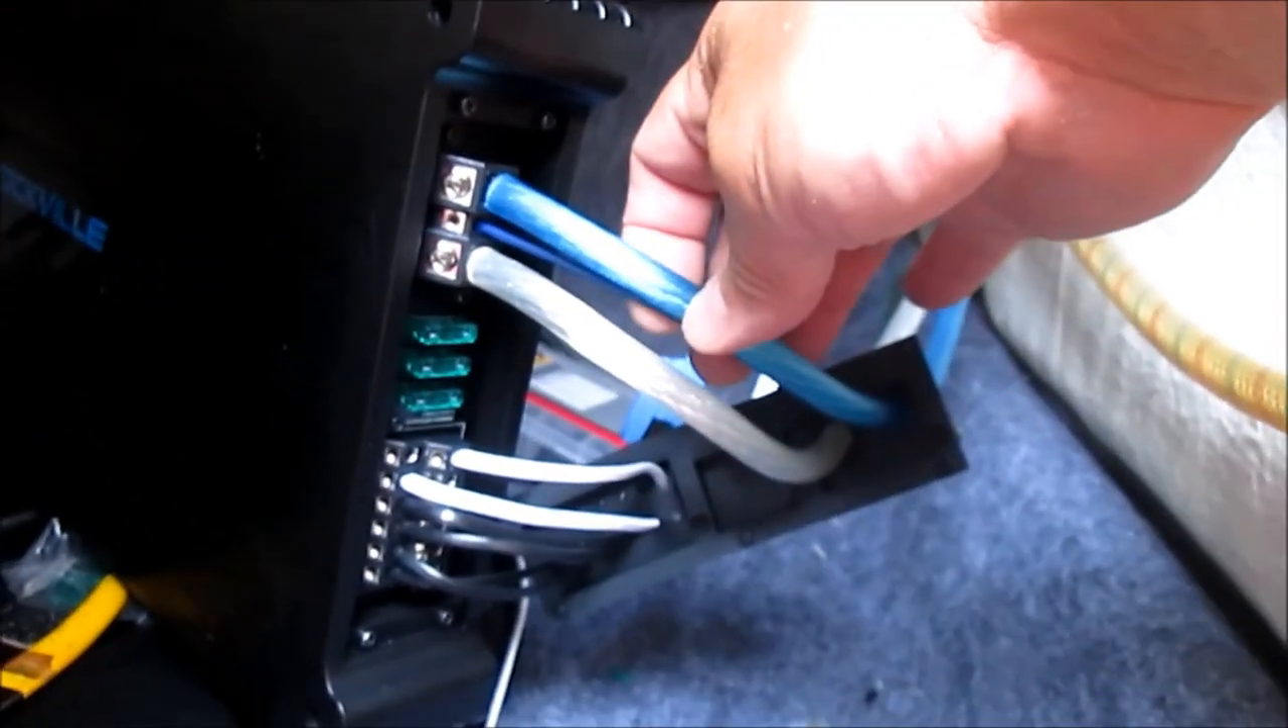Alright, I have got all the wiring run. And, uh, started wiring the amp up.